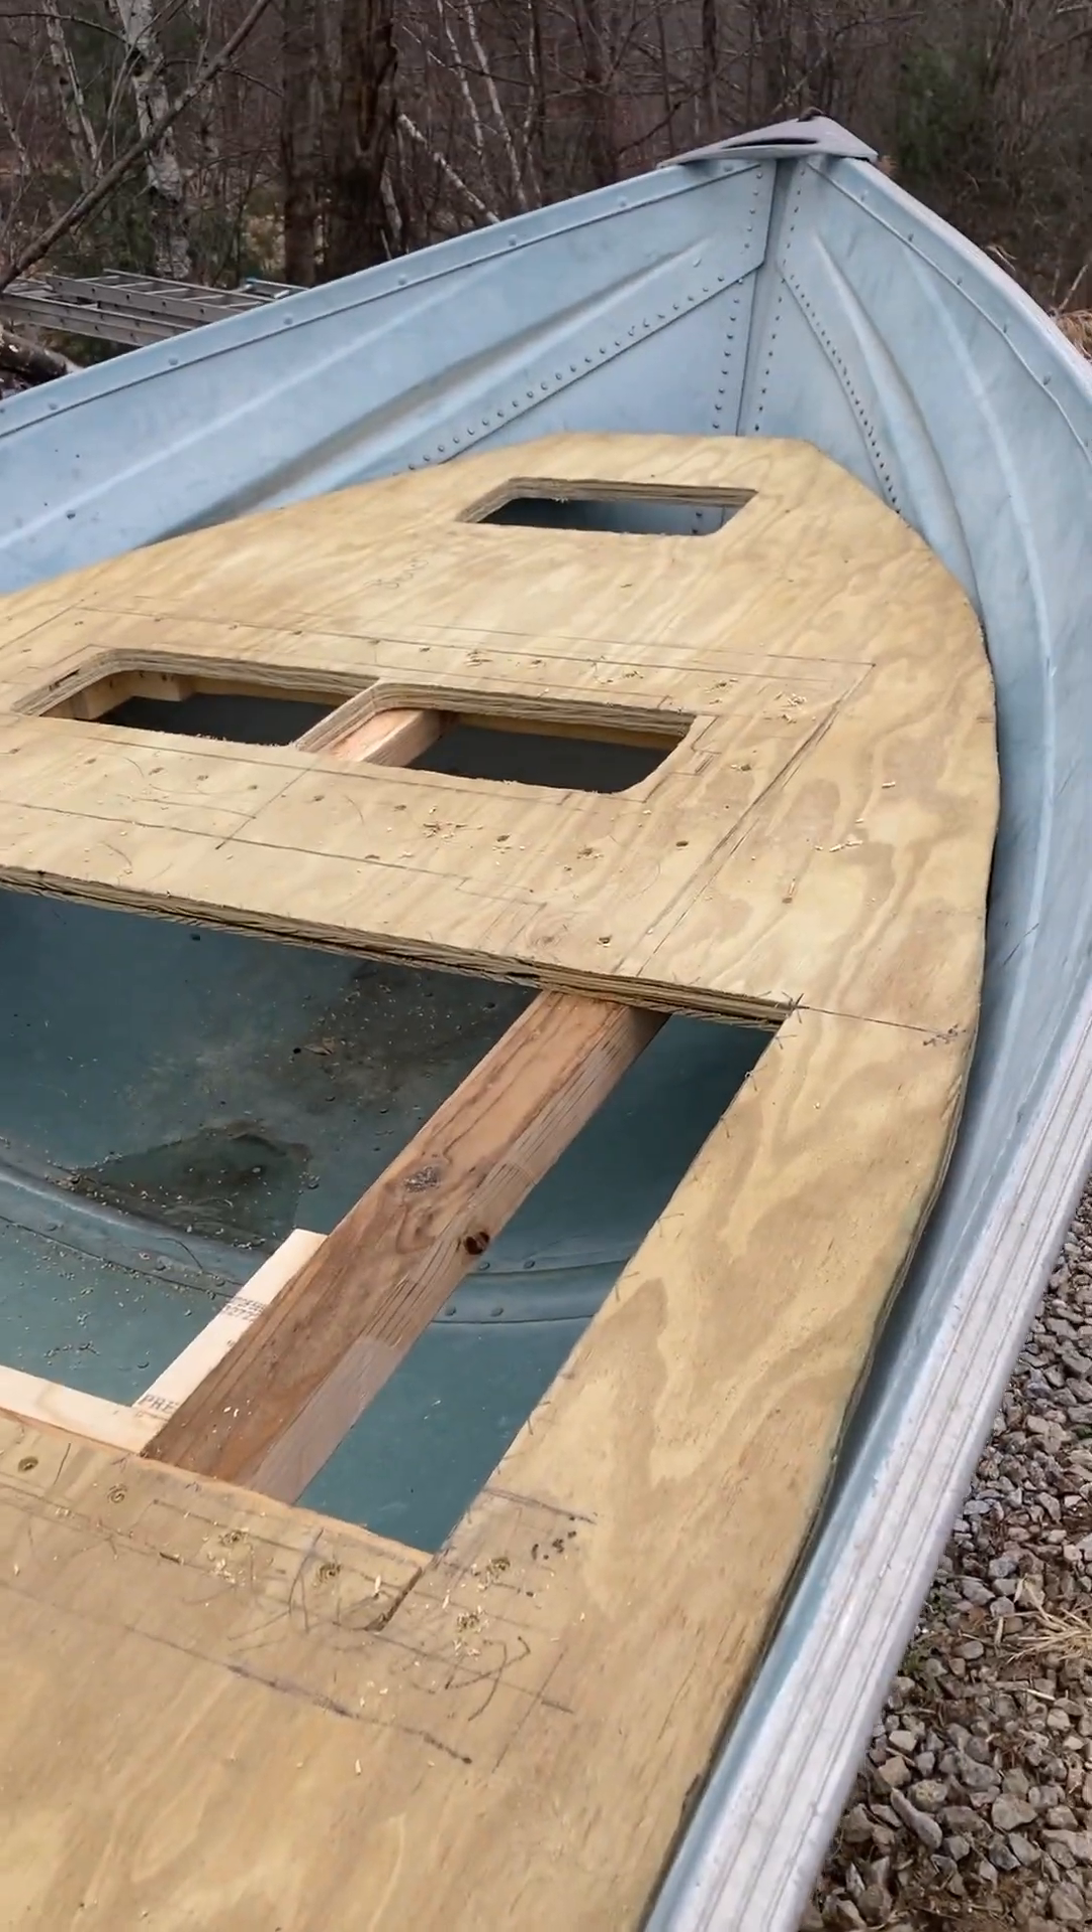So, uh, so now I just got to do some sanding, and then put the carpeting on, and put all the hatches together, and then I'm done.